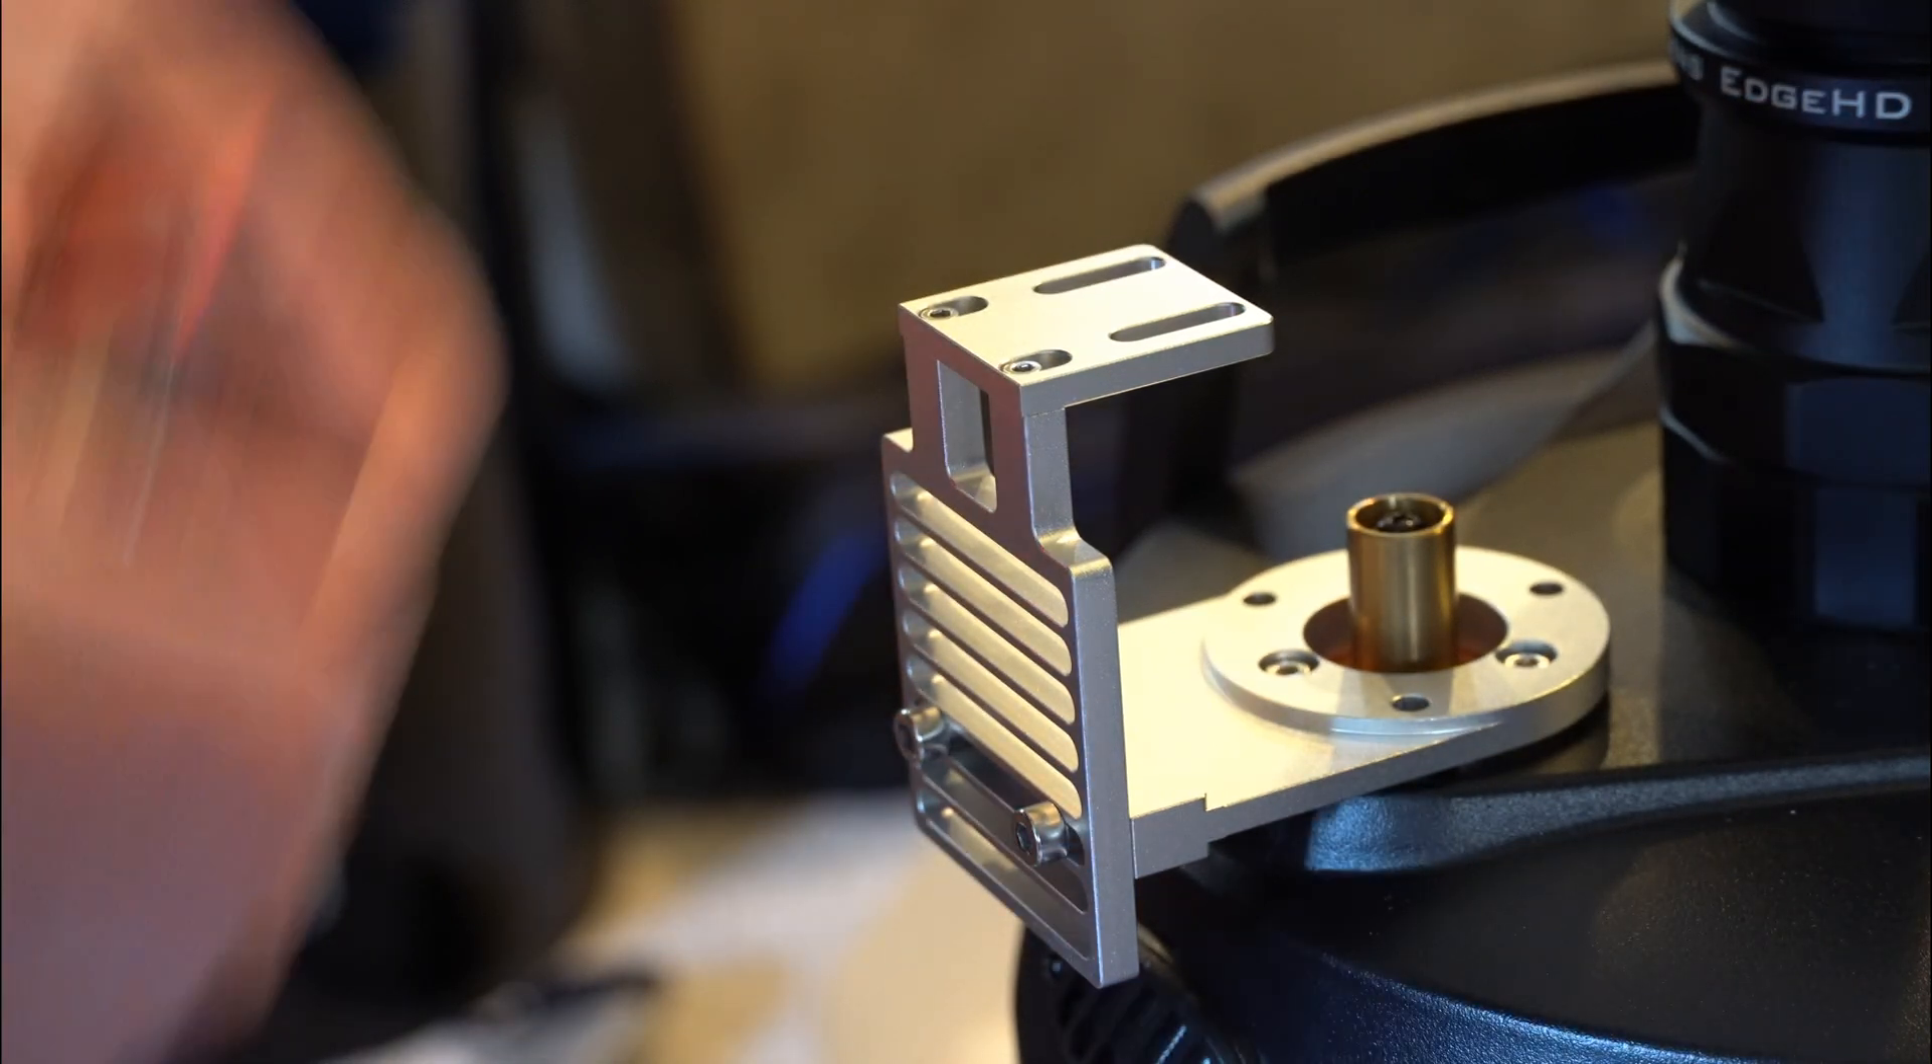All right now our bracket is on we're ready to install everything else.